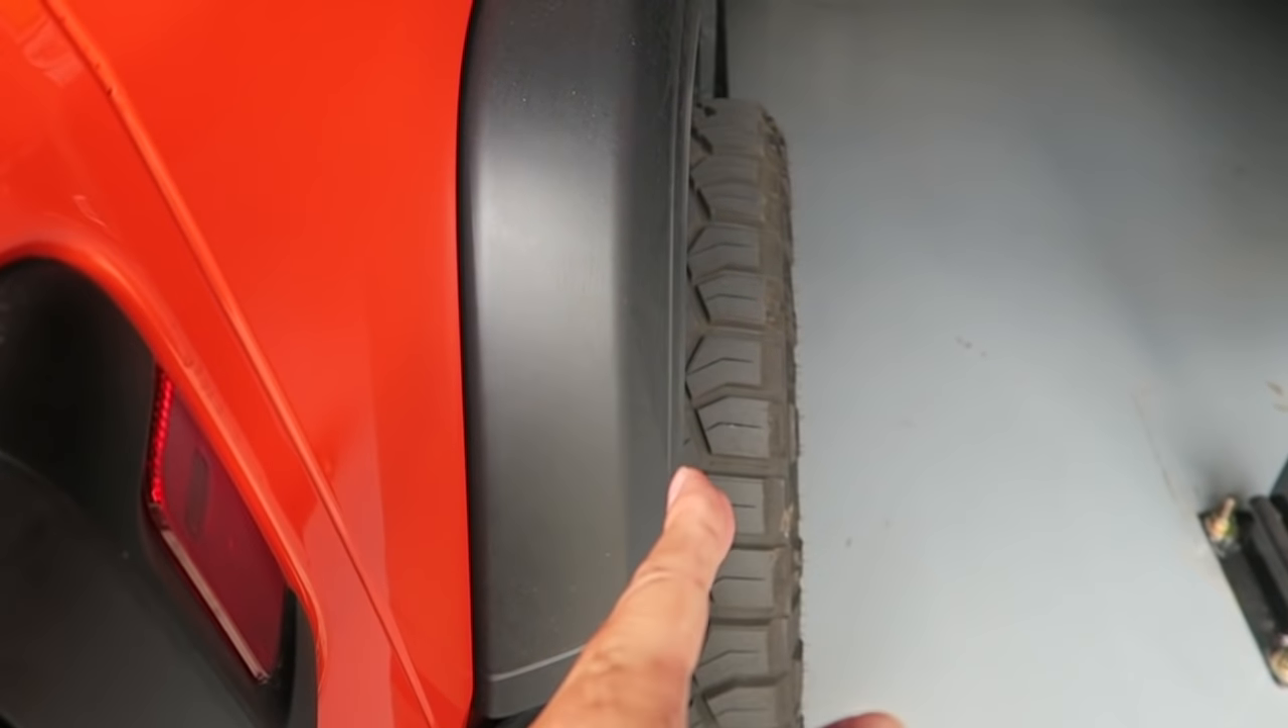I mean, look how far out these tires poke out away from the Jeep.